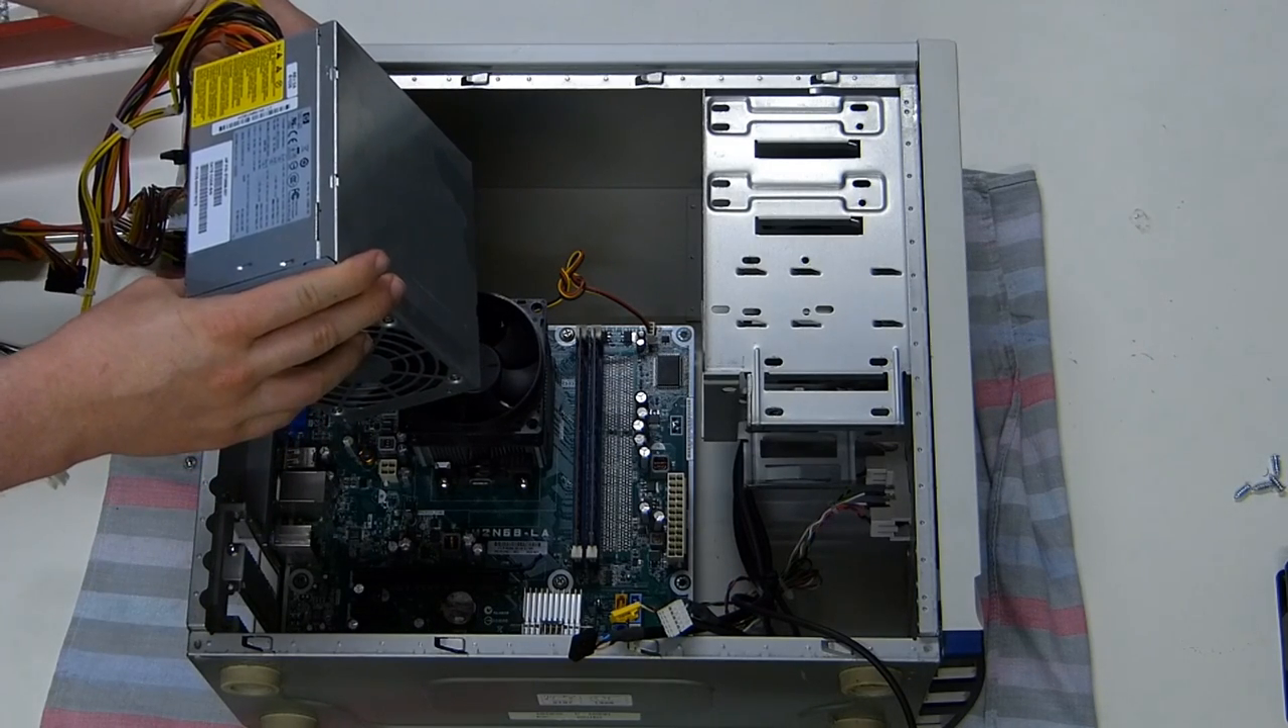I now have the HP power supply out of the HP computer and it does say HP on there.